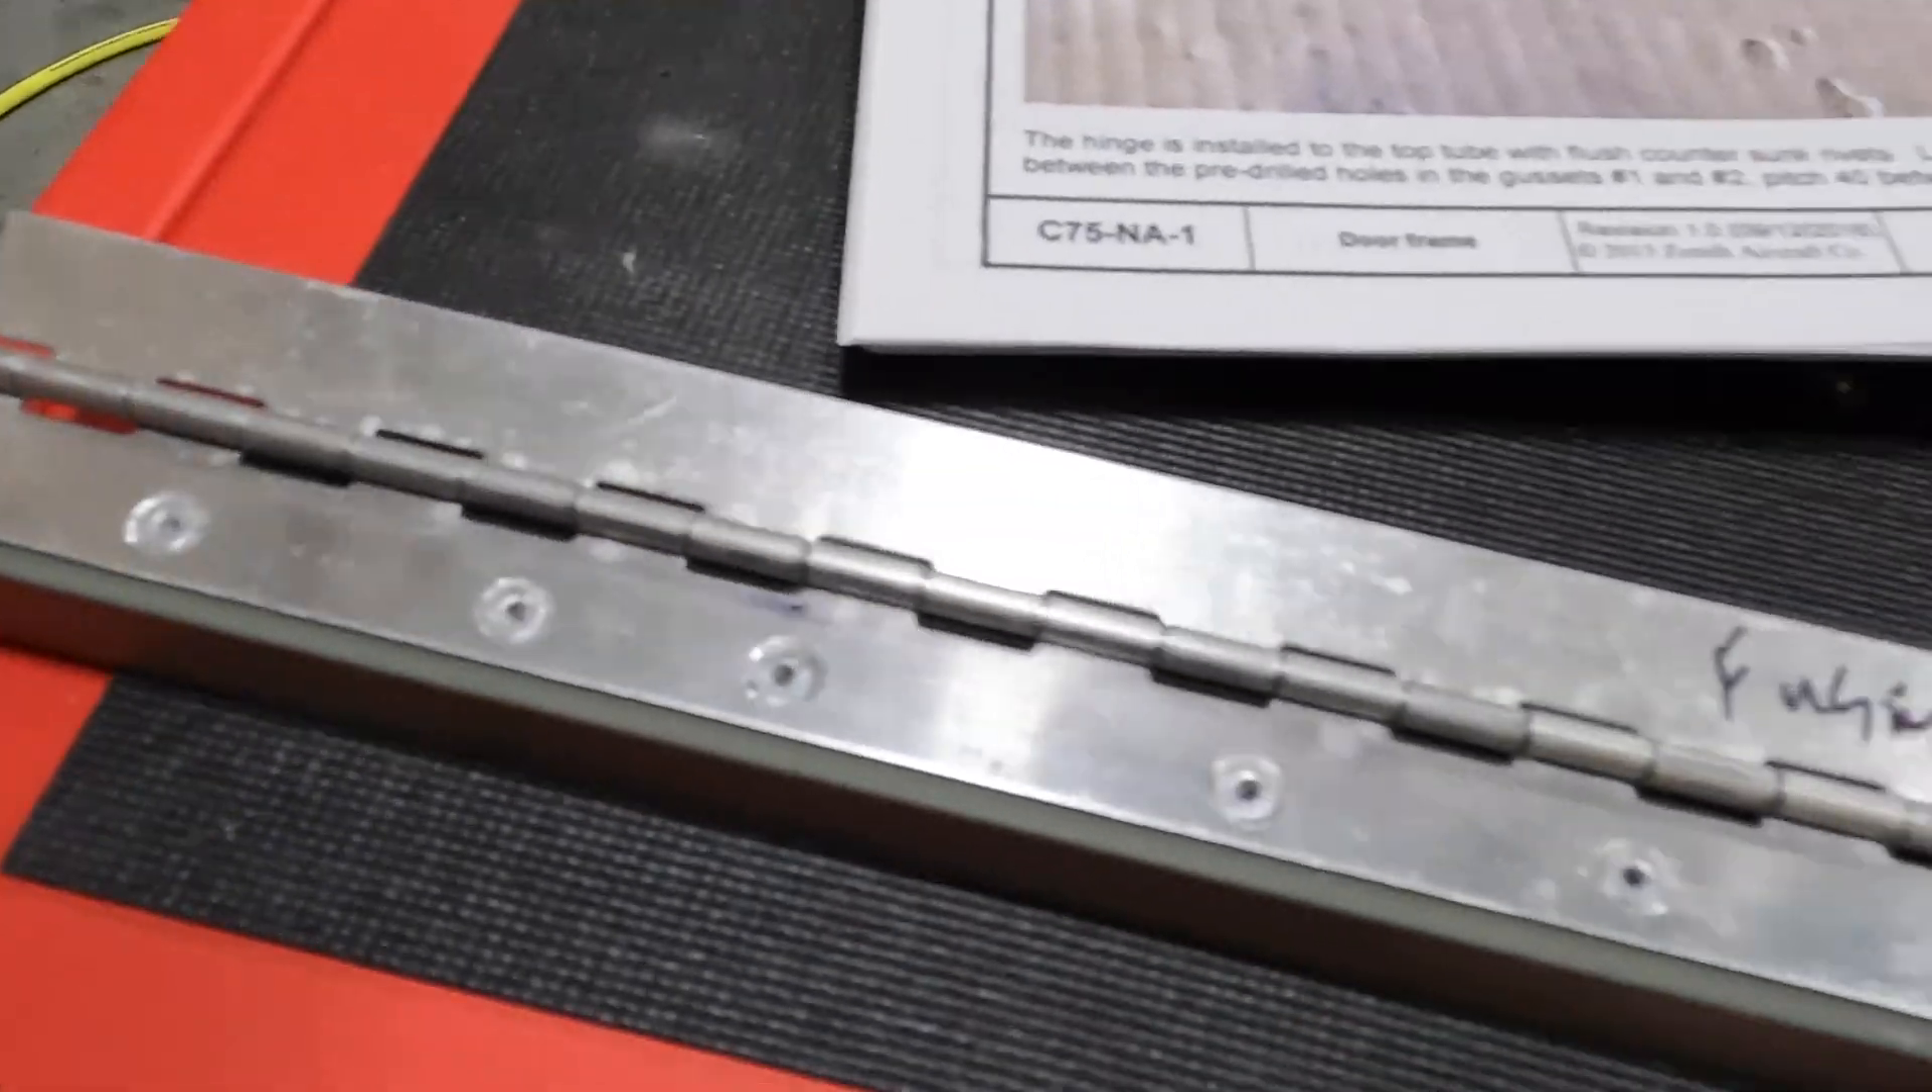And there is the final product guys. All the rivets are countersunk. Everything's in. We've got our hinges in there.